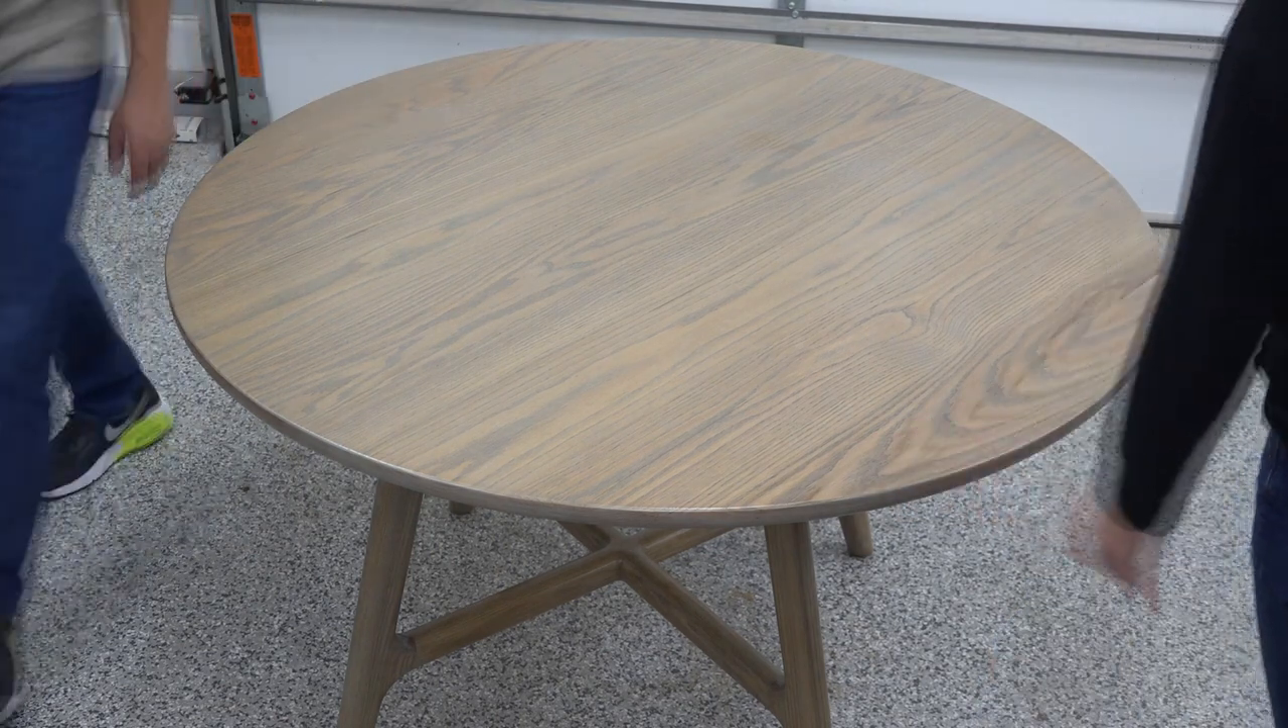And with a little help from my wife, I was able to get the tabletop attached to the base assembly for one last look before it was sent off to the client.